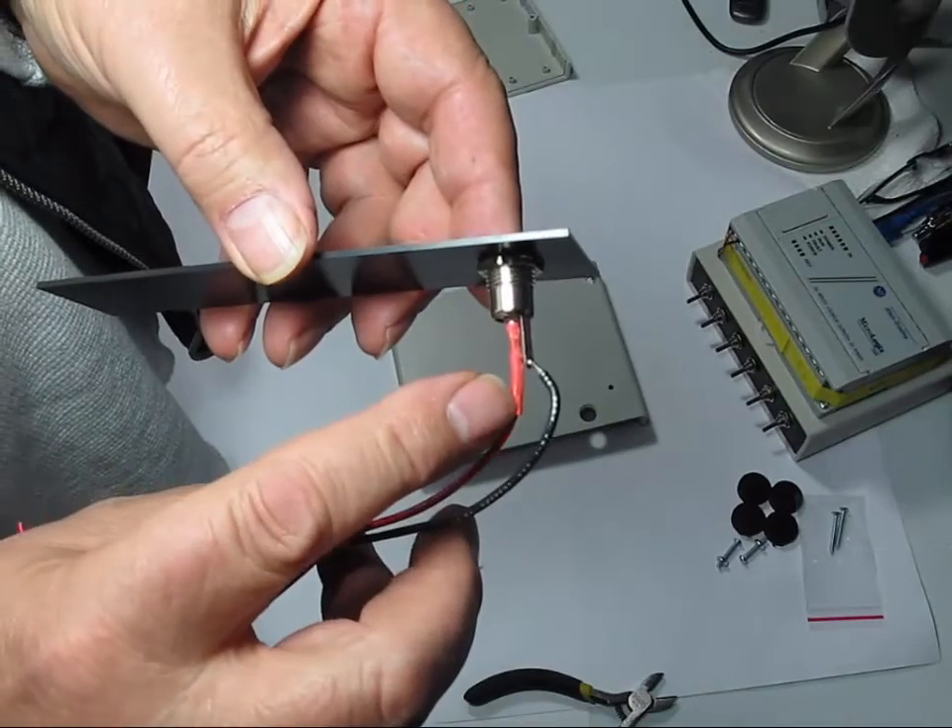Then of course we soldered a couple conductors on here. A red one to the center and a black one to the outside.